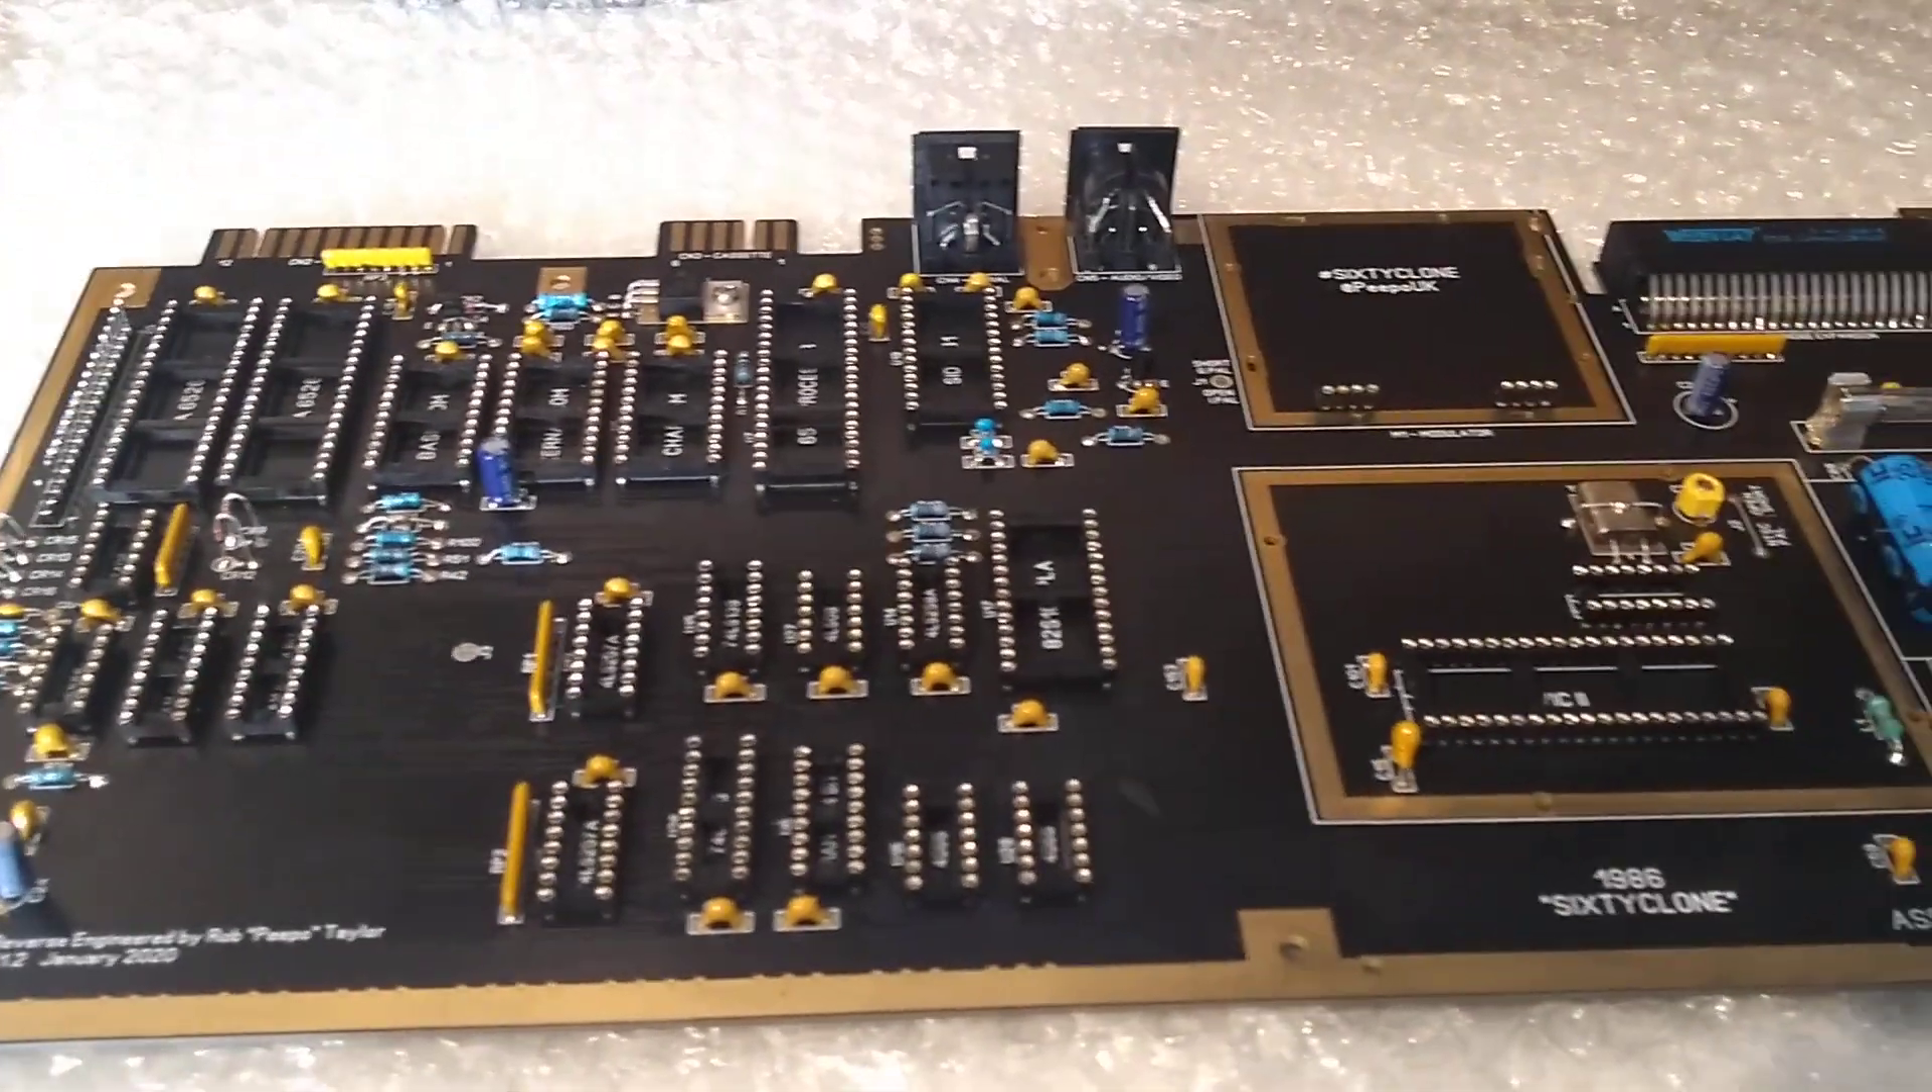As of now I have soldered everything in. Almost. I am missing the RF modulator.